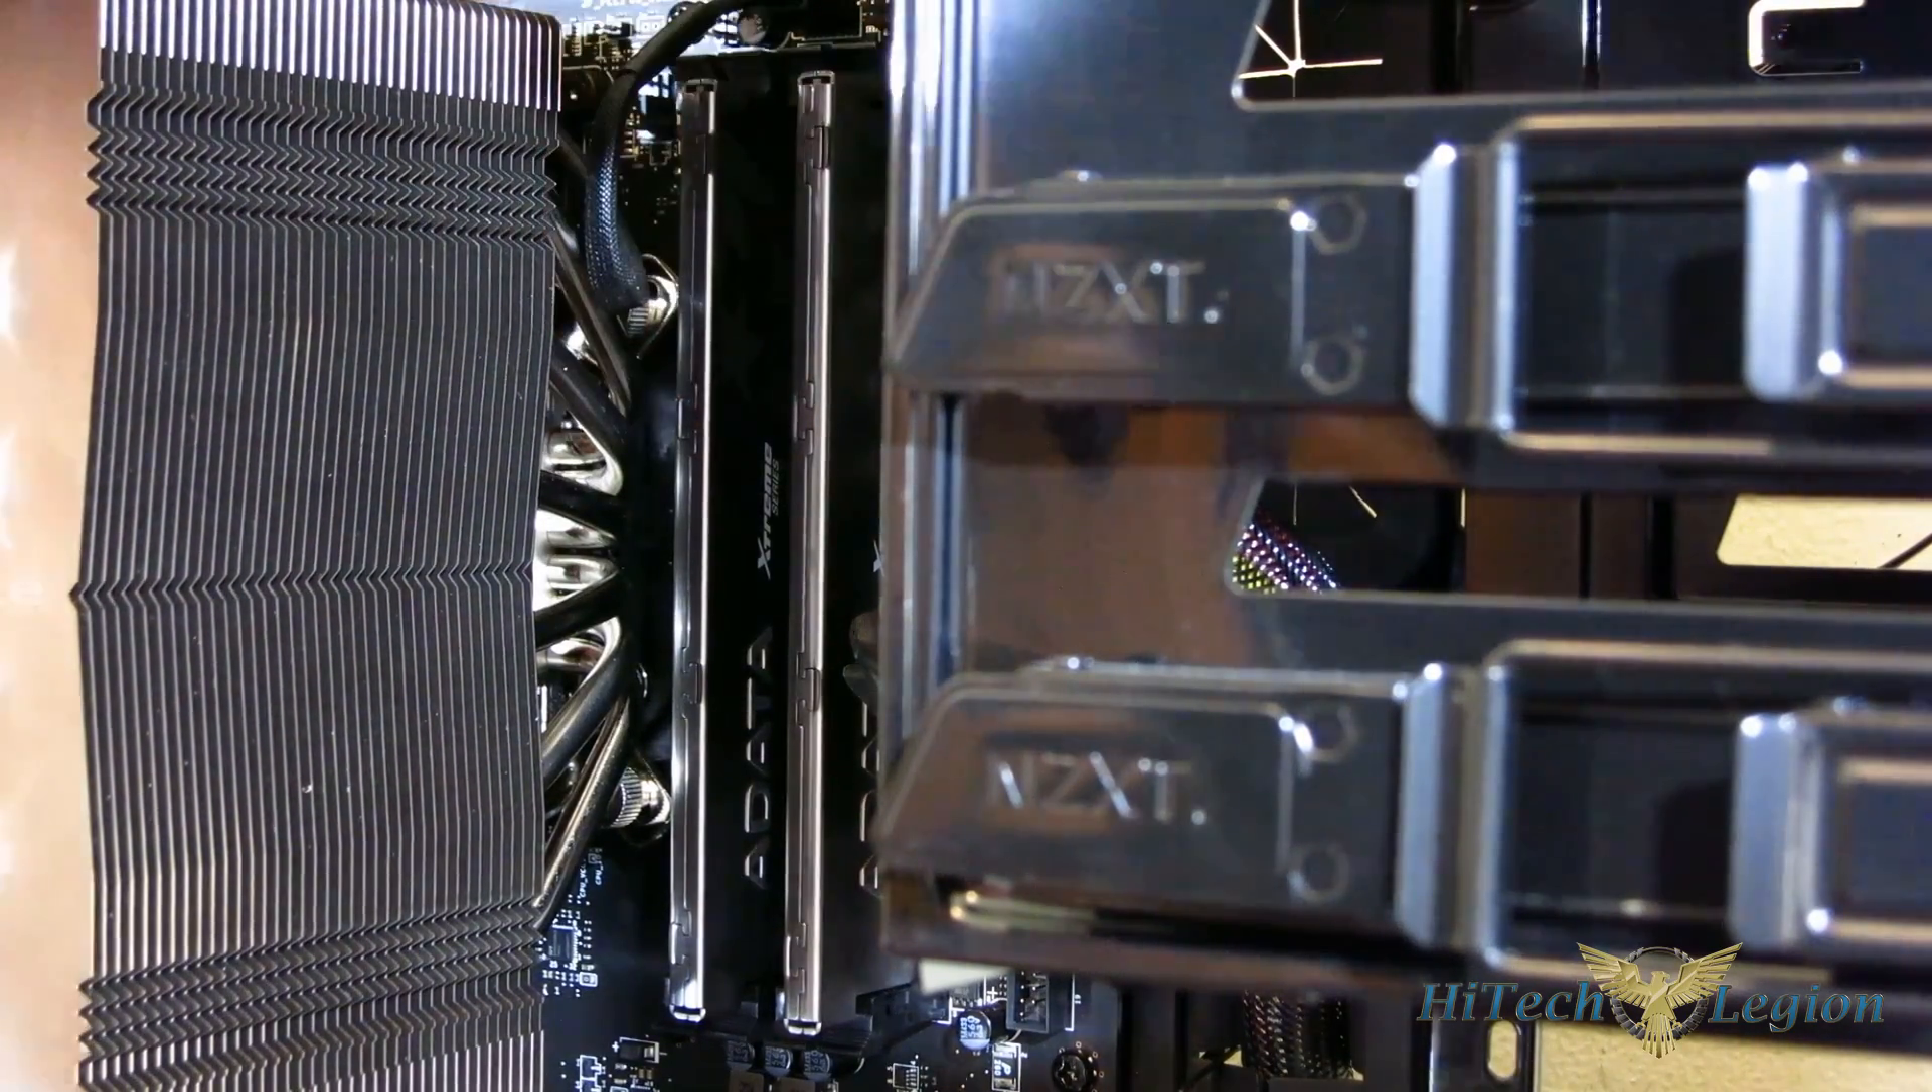But you can see, there's just a ton of room between the RAM and the cooler itself.